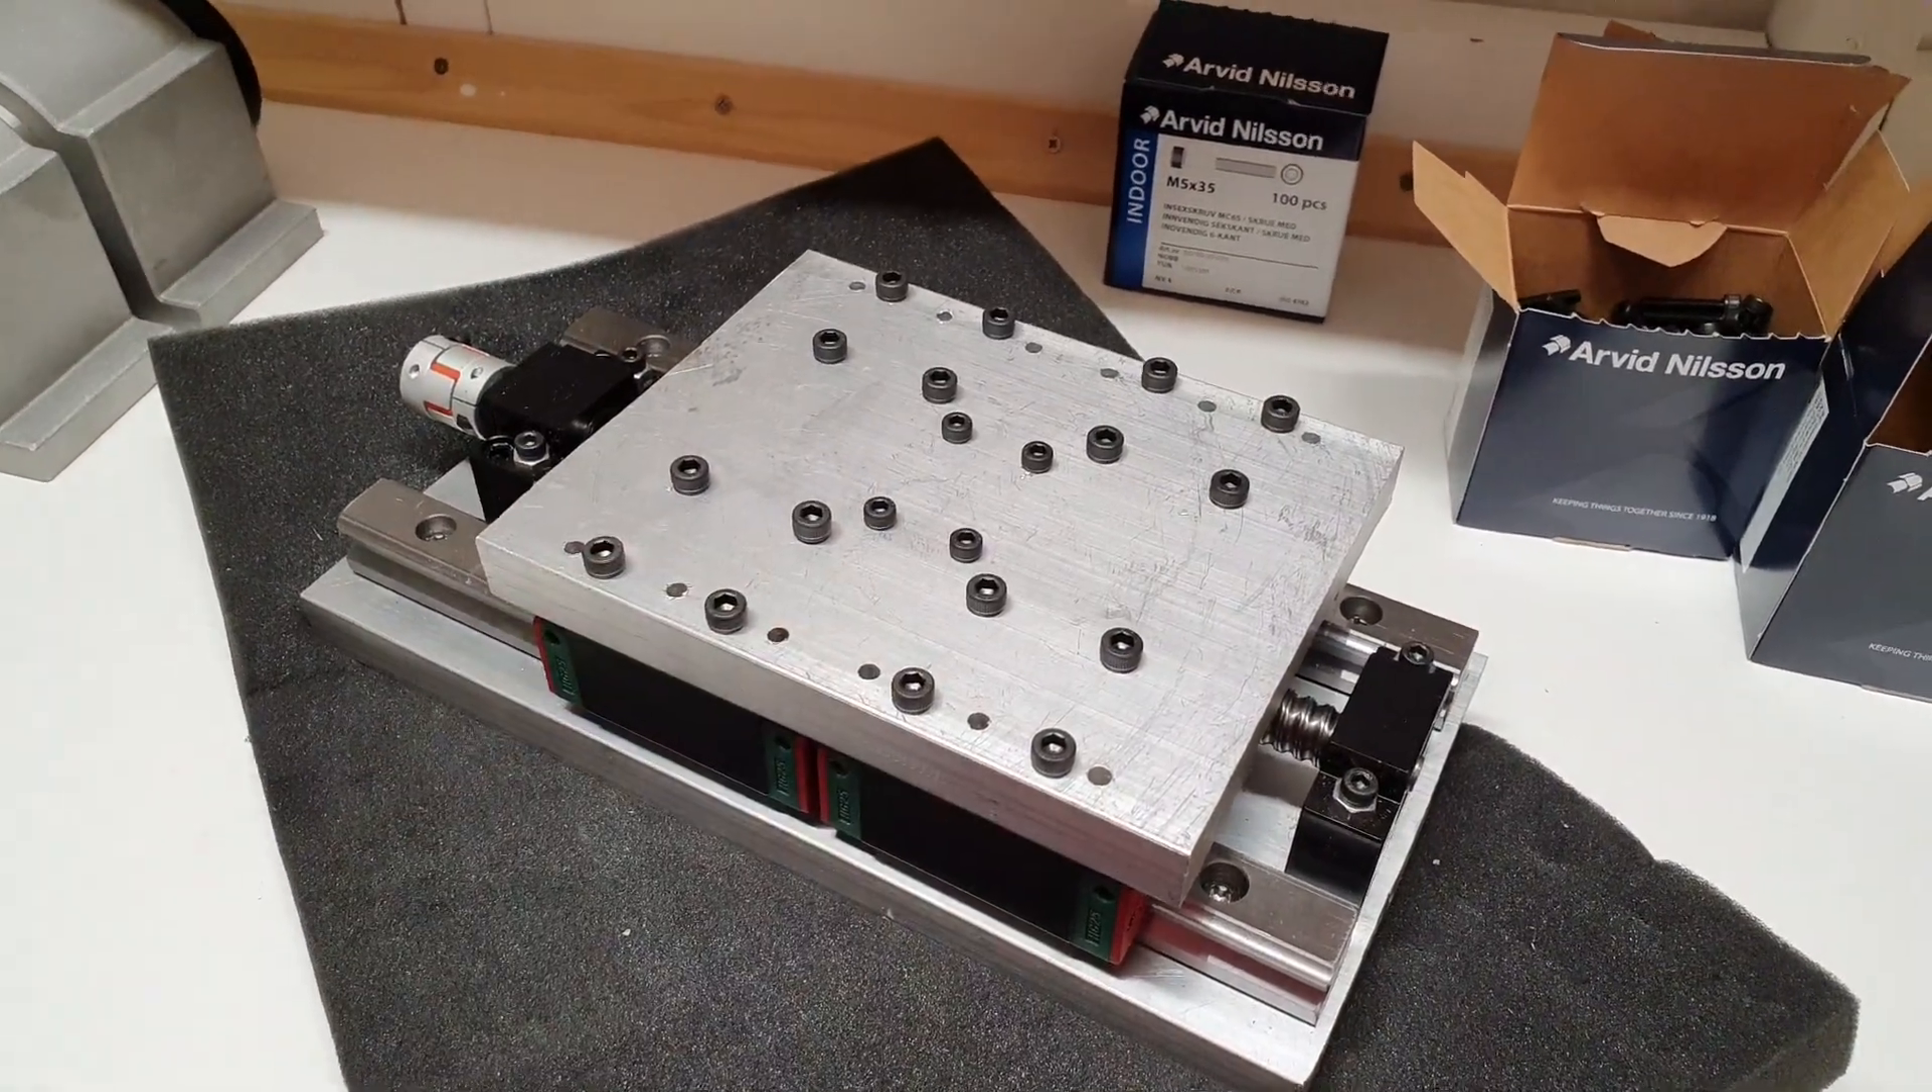Hello YouTube, it's time to continue with the Z-axis build and as you can see I now mounted some black screws here.